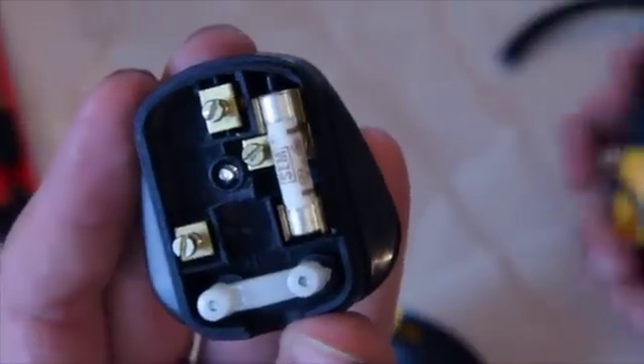Ok so with the top off you can see inside the plug we have three connection points here, here and here.